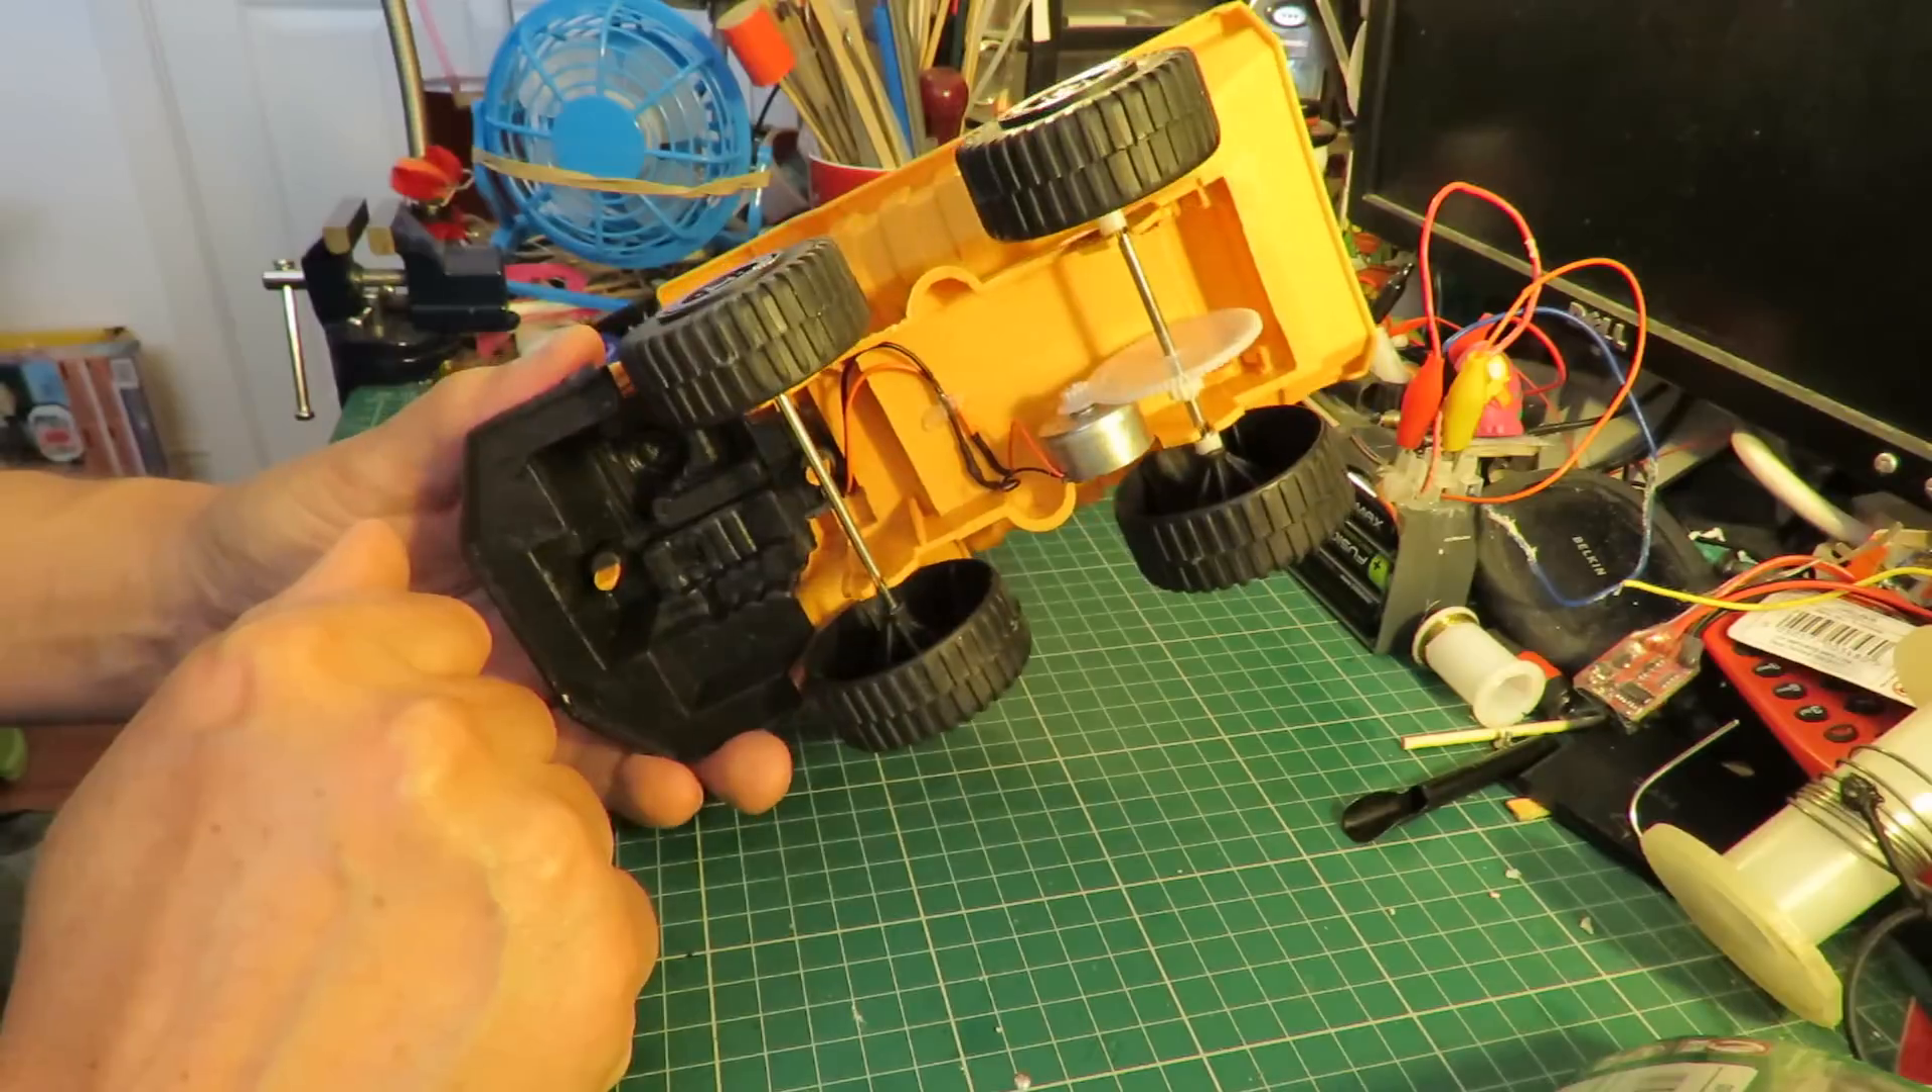So it's already got an electric motor and gears on the back wheels, but we've got no steering, we've just got a straight bar across there for the front wheels.